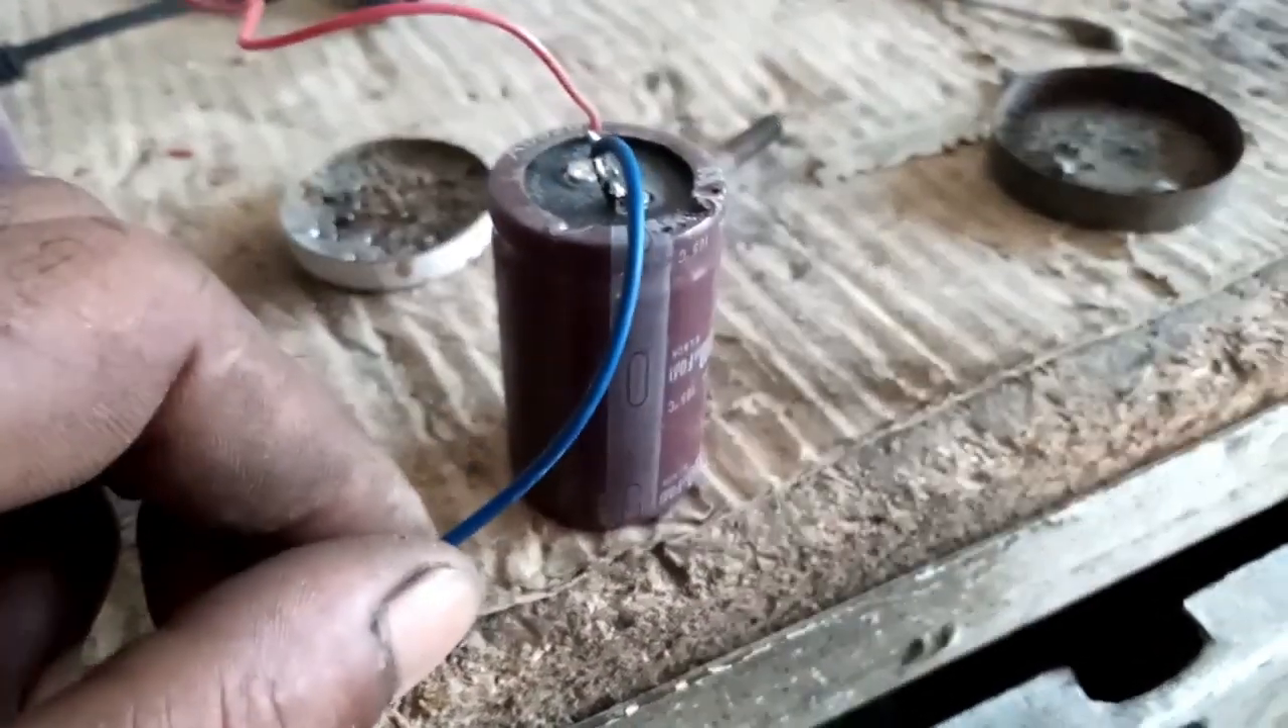کپیسٹر ہمارا تیار ہو چکا ہے دونوں تاریں ہم نے کپیسٹر کو لگا لی ہیں۔